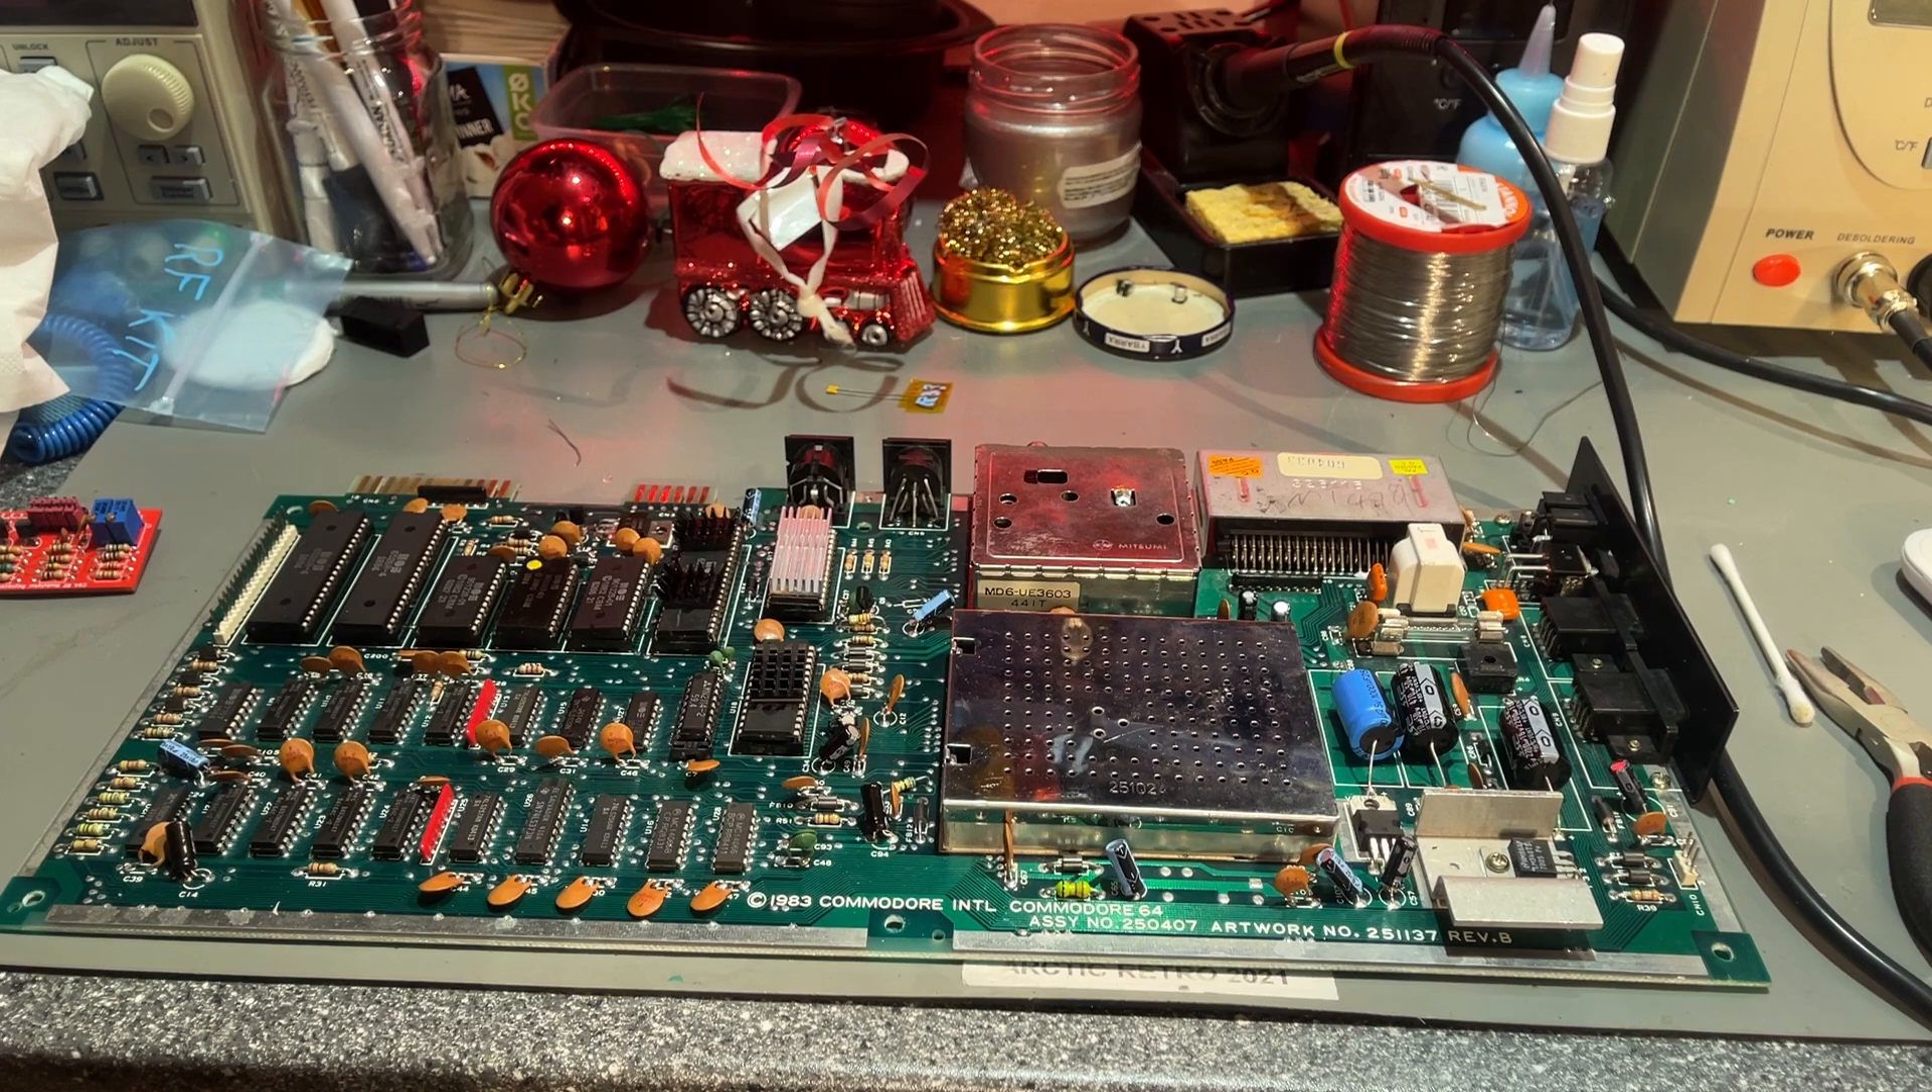I took the motherboard out of the machine and this is the big TV modulator metal can that we're gonna remove and it's of course soldered in on the backside and yeah there are some big solder points here.